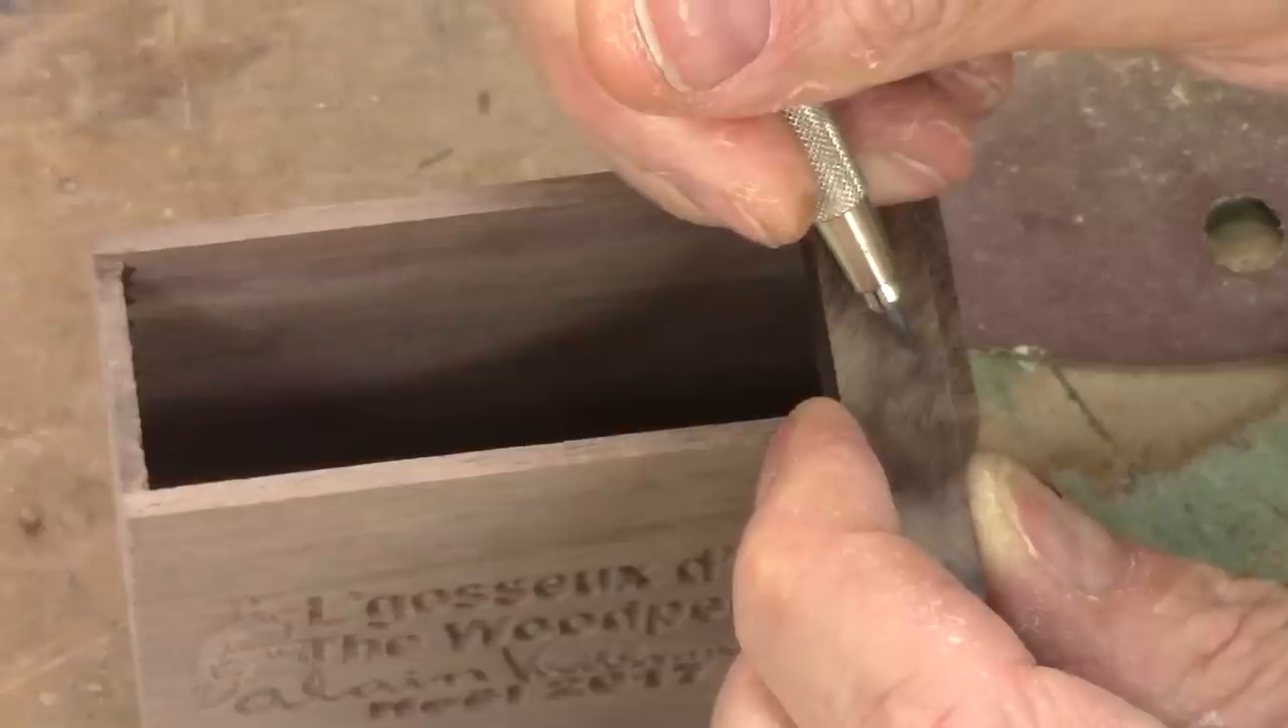But the box is missing a cover.